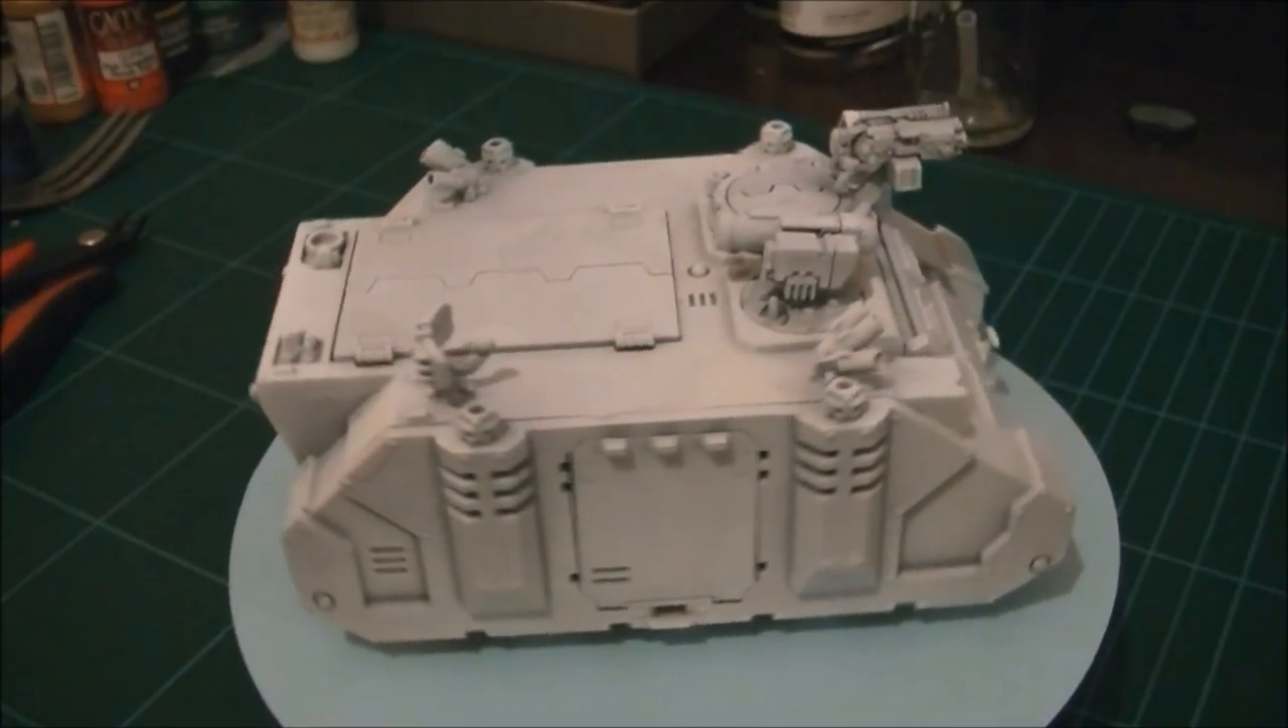Ok, so I've cut all the parts off the sprue, cleaned up any flash, assembled the actual tank itself.